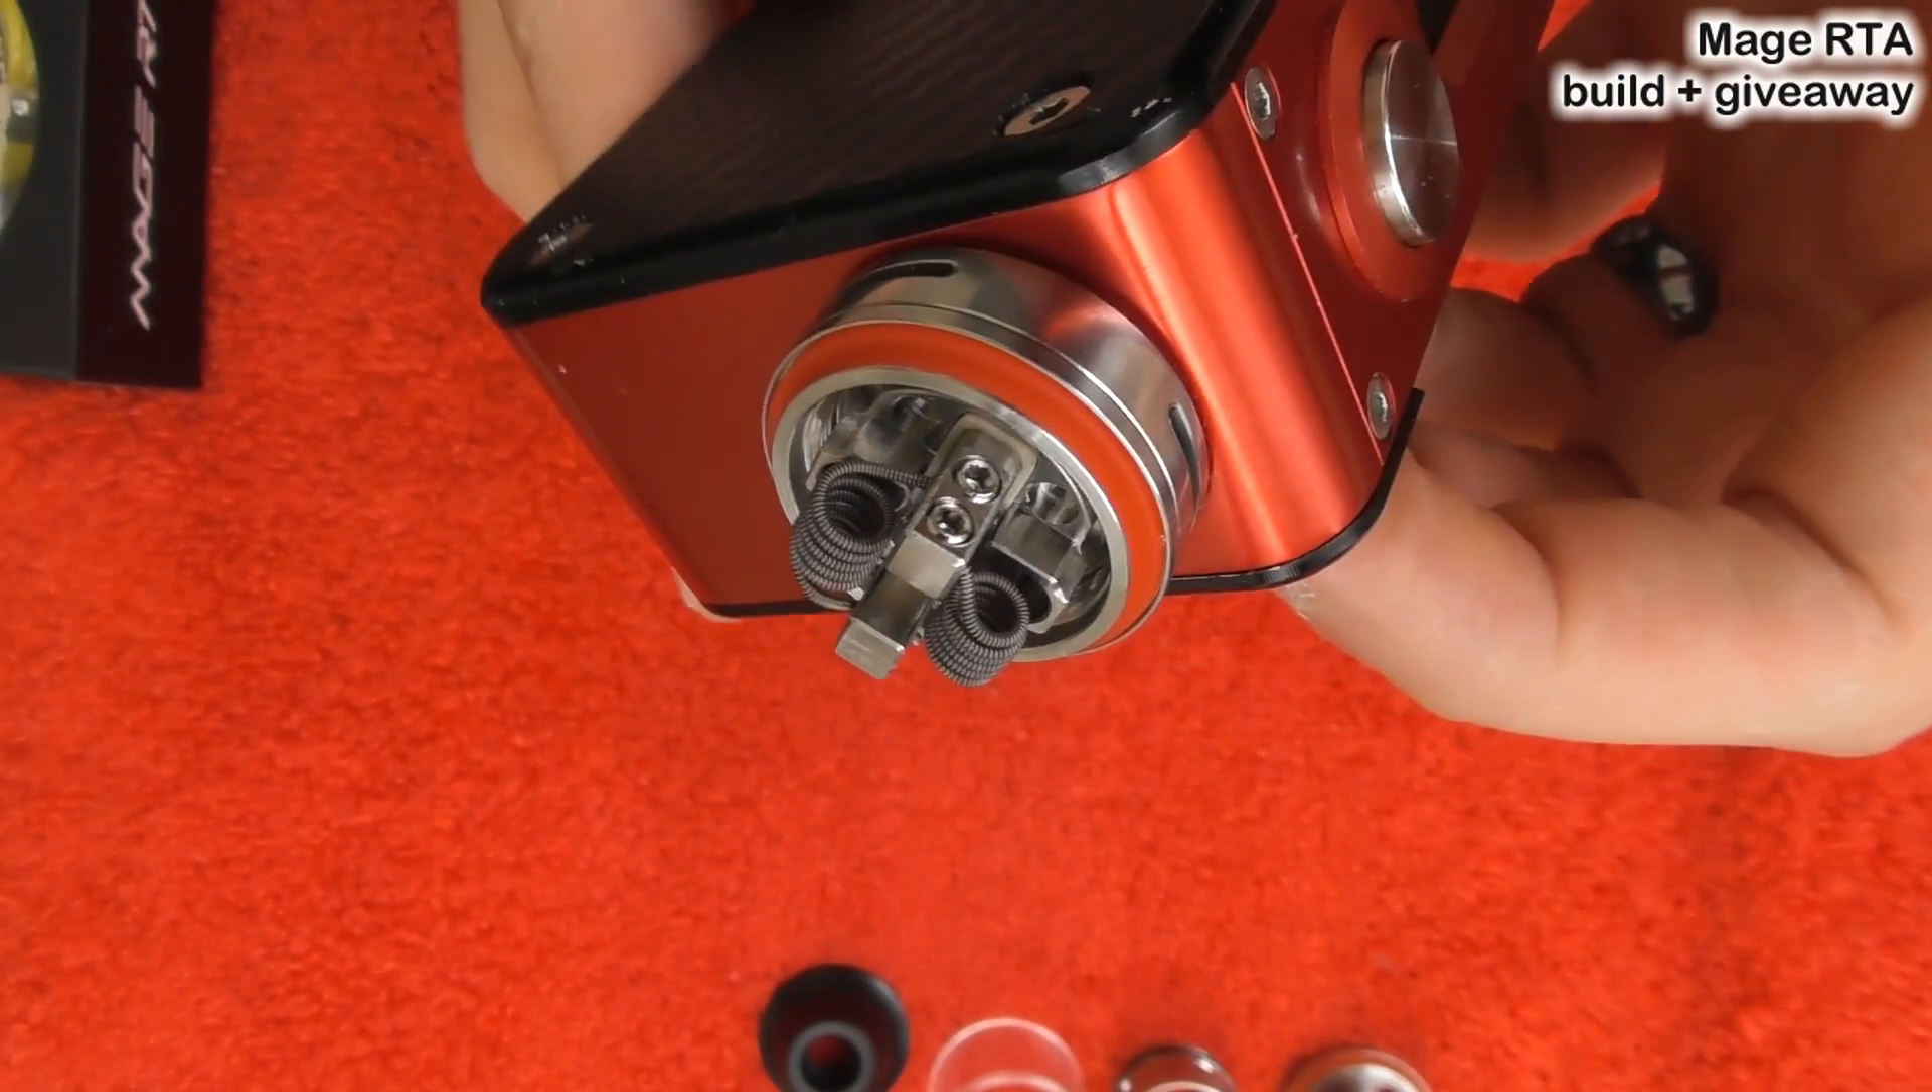So now we have the coils inserted into this deck. We've got our two, six wraps each side of this Ud claptons wire, around a three mil drill bit.